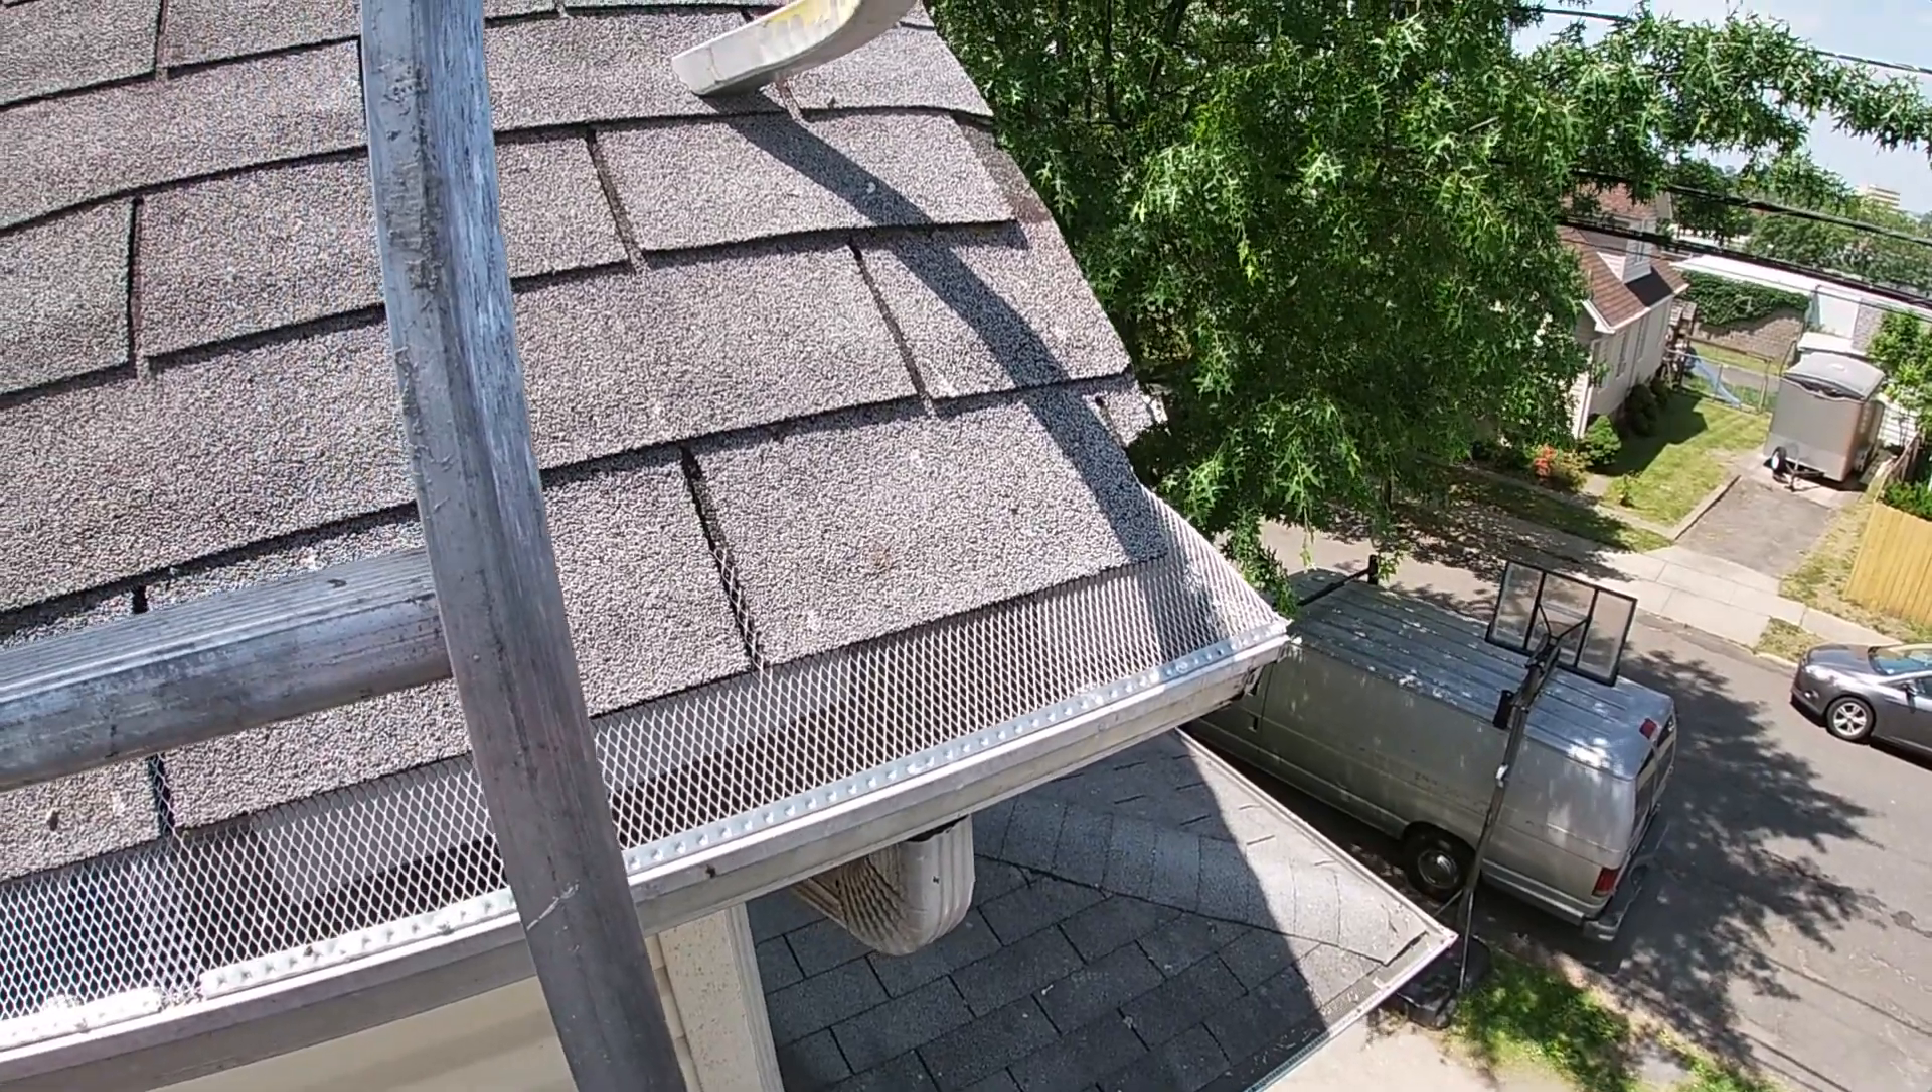All right, so the screen gutter guard's back up there now, and this job is done.